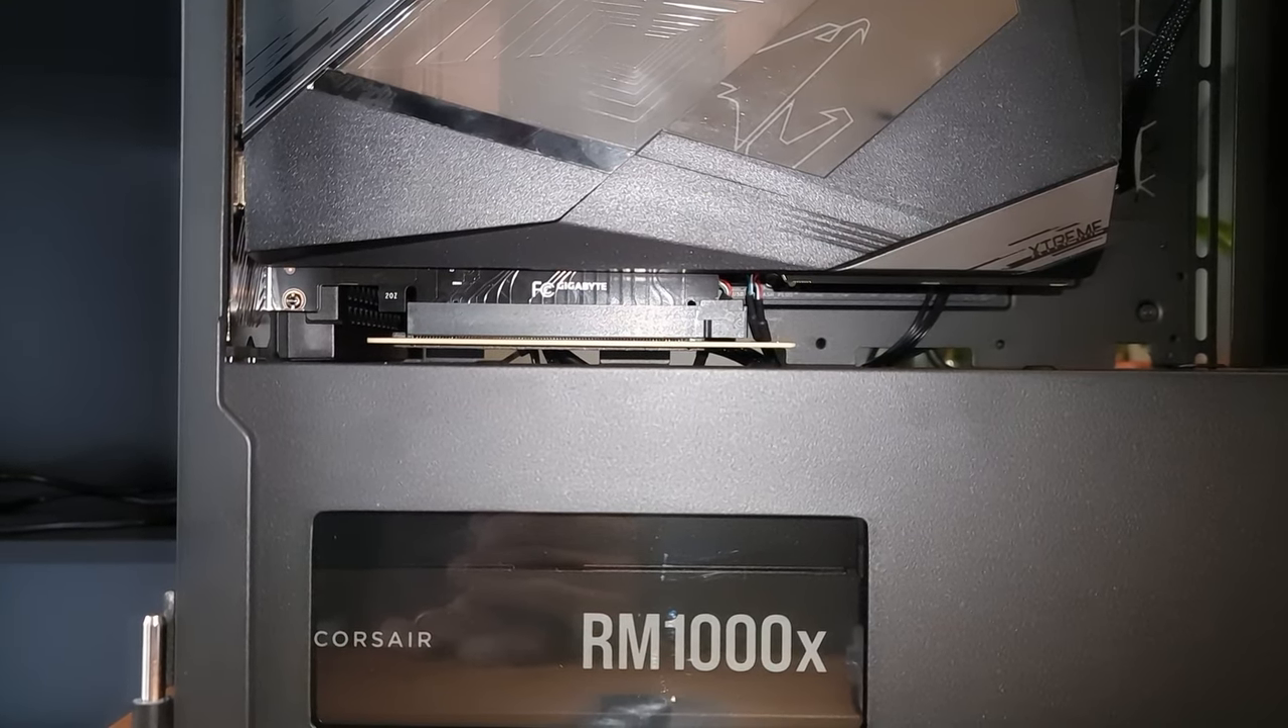Before I plug it in, I'll show you quickly. As you see, there's a bit of a gap underneath of the graphics card now, which is kind of weird with the problem we had before.